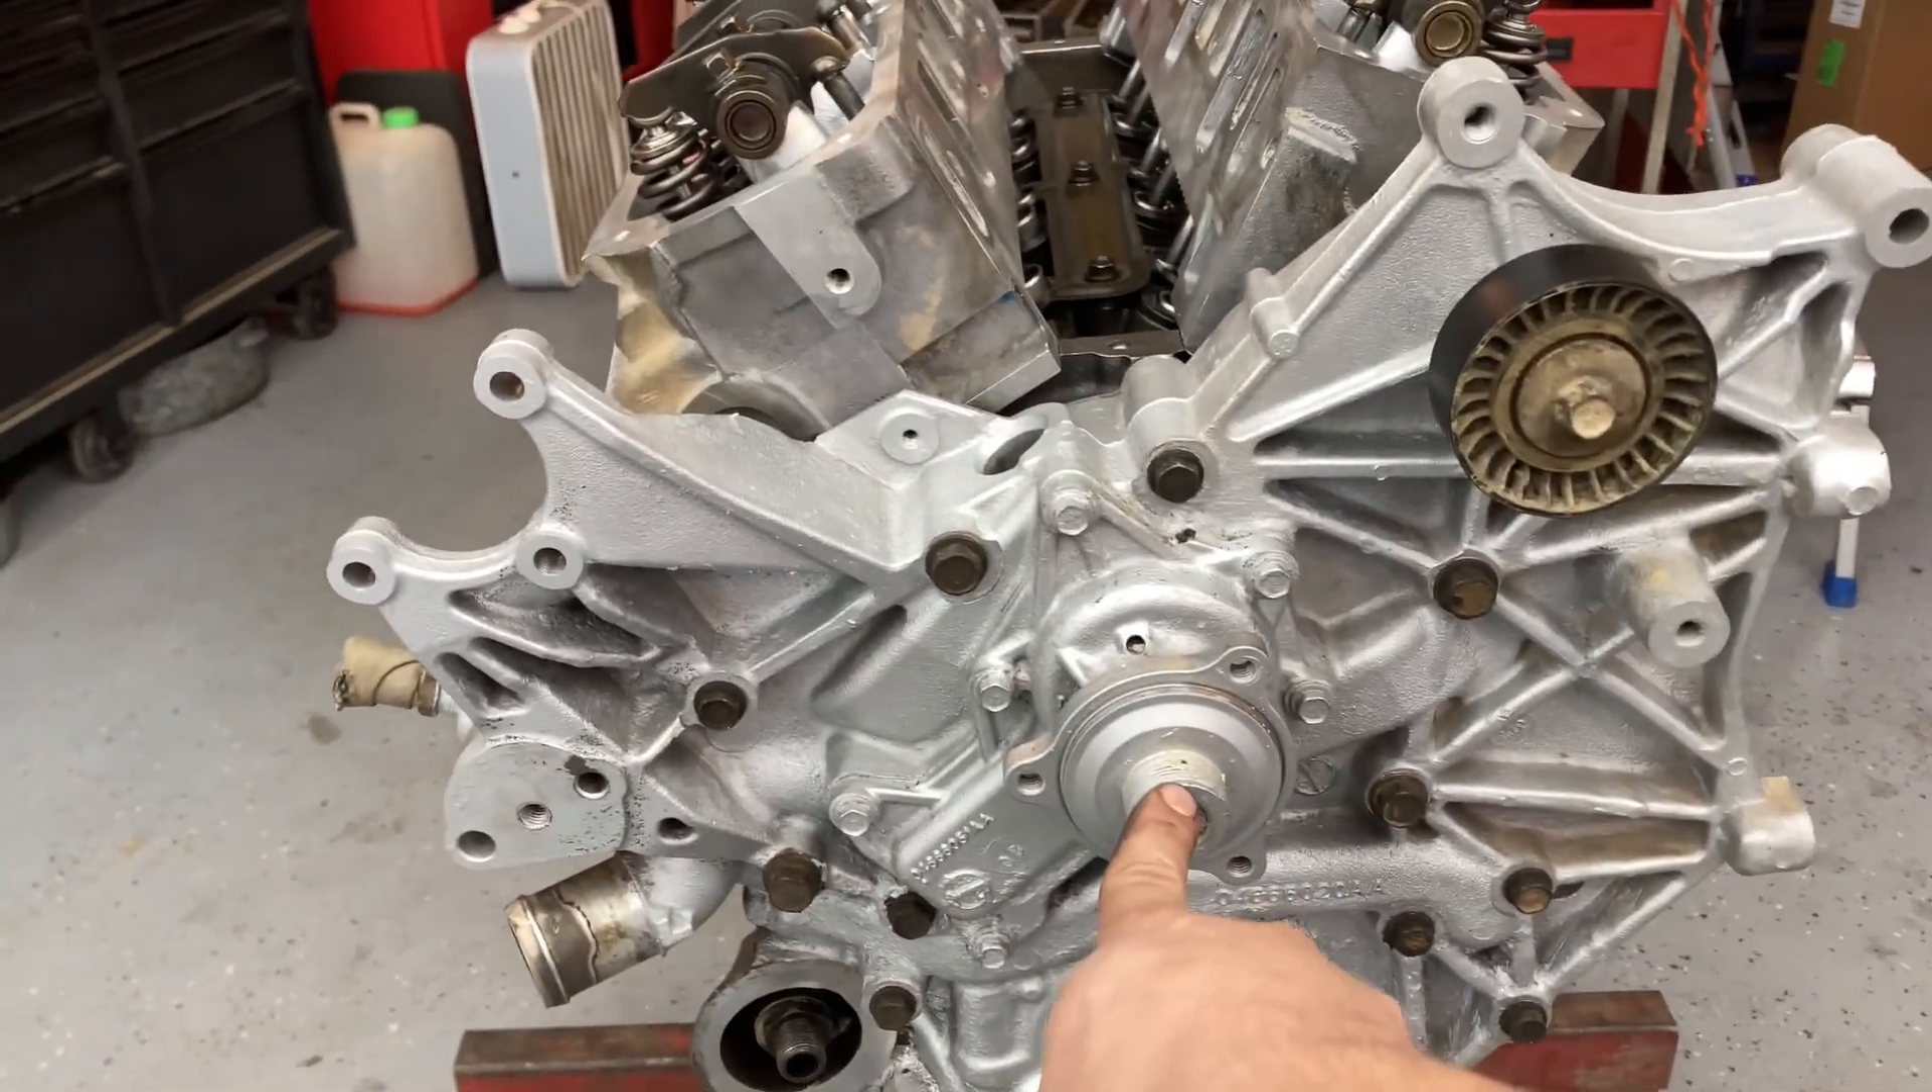Alright, just got the timing cover on, and, um, tightened all the bolts.